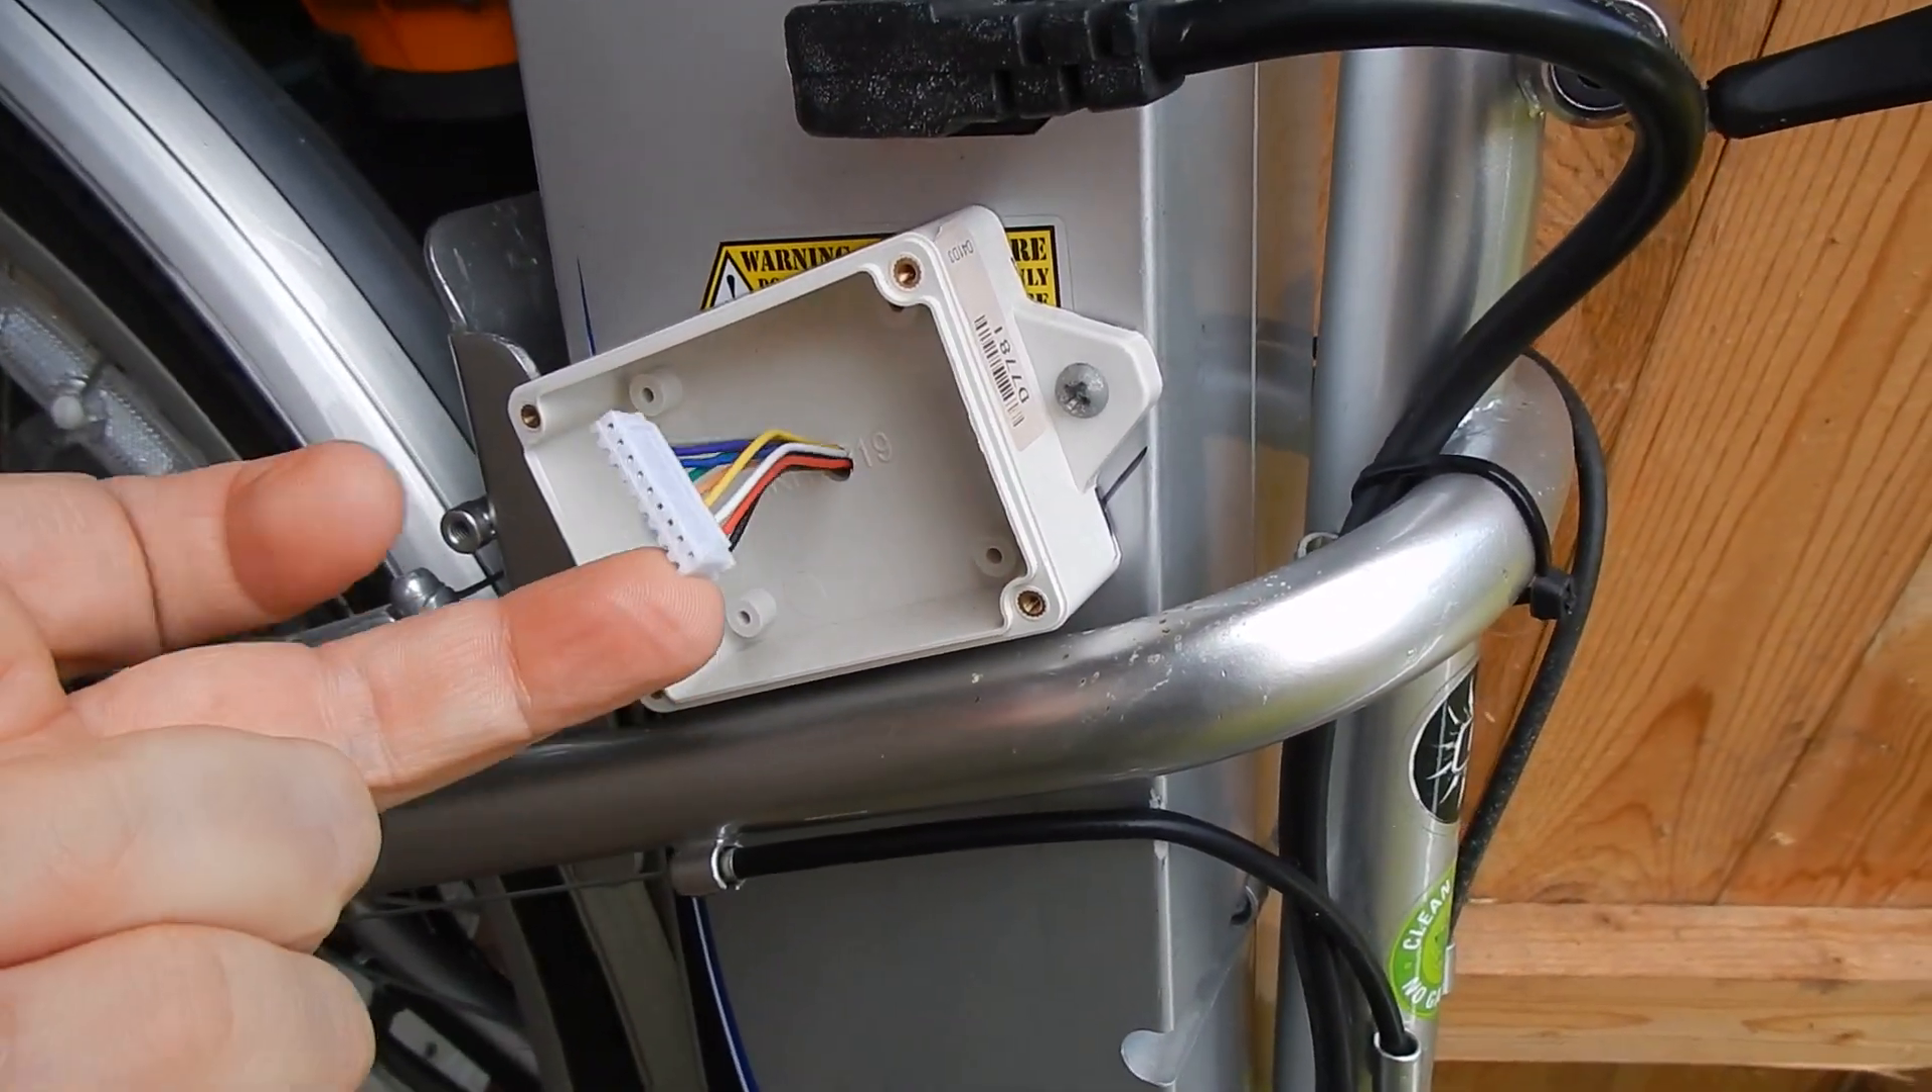I didn't put the cover on this little box, which was a bit silly.